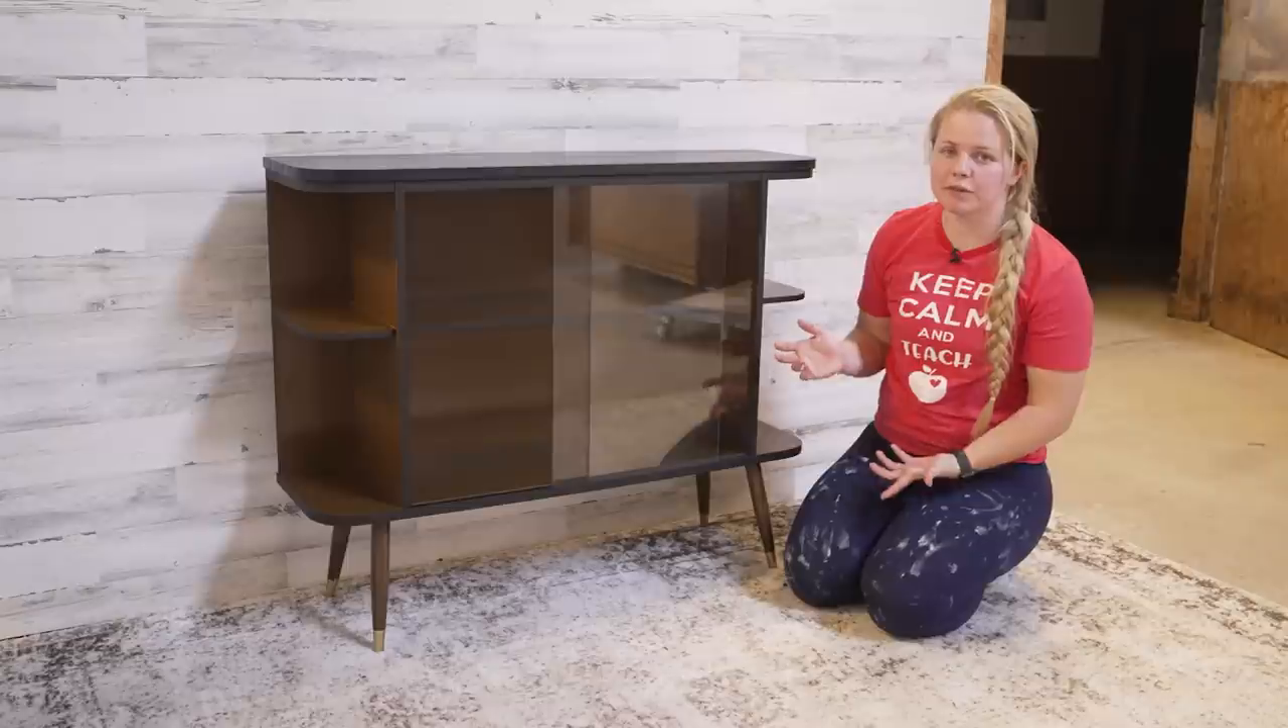Here we are. Finished product. And I put the glass doors back in there. These are removable, so that's really nice, too.